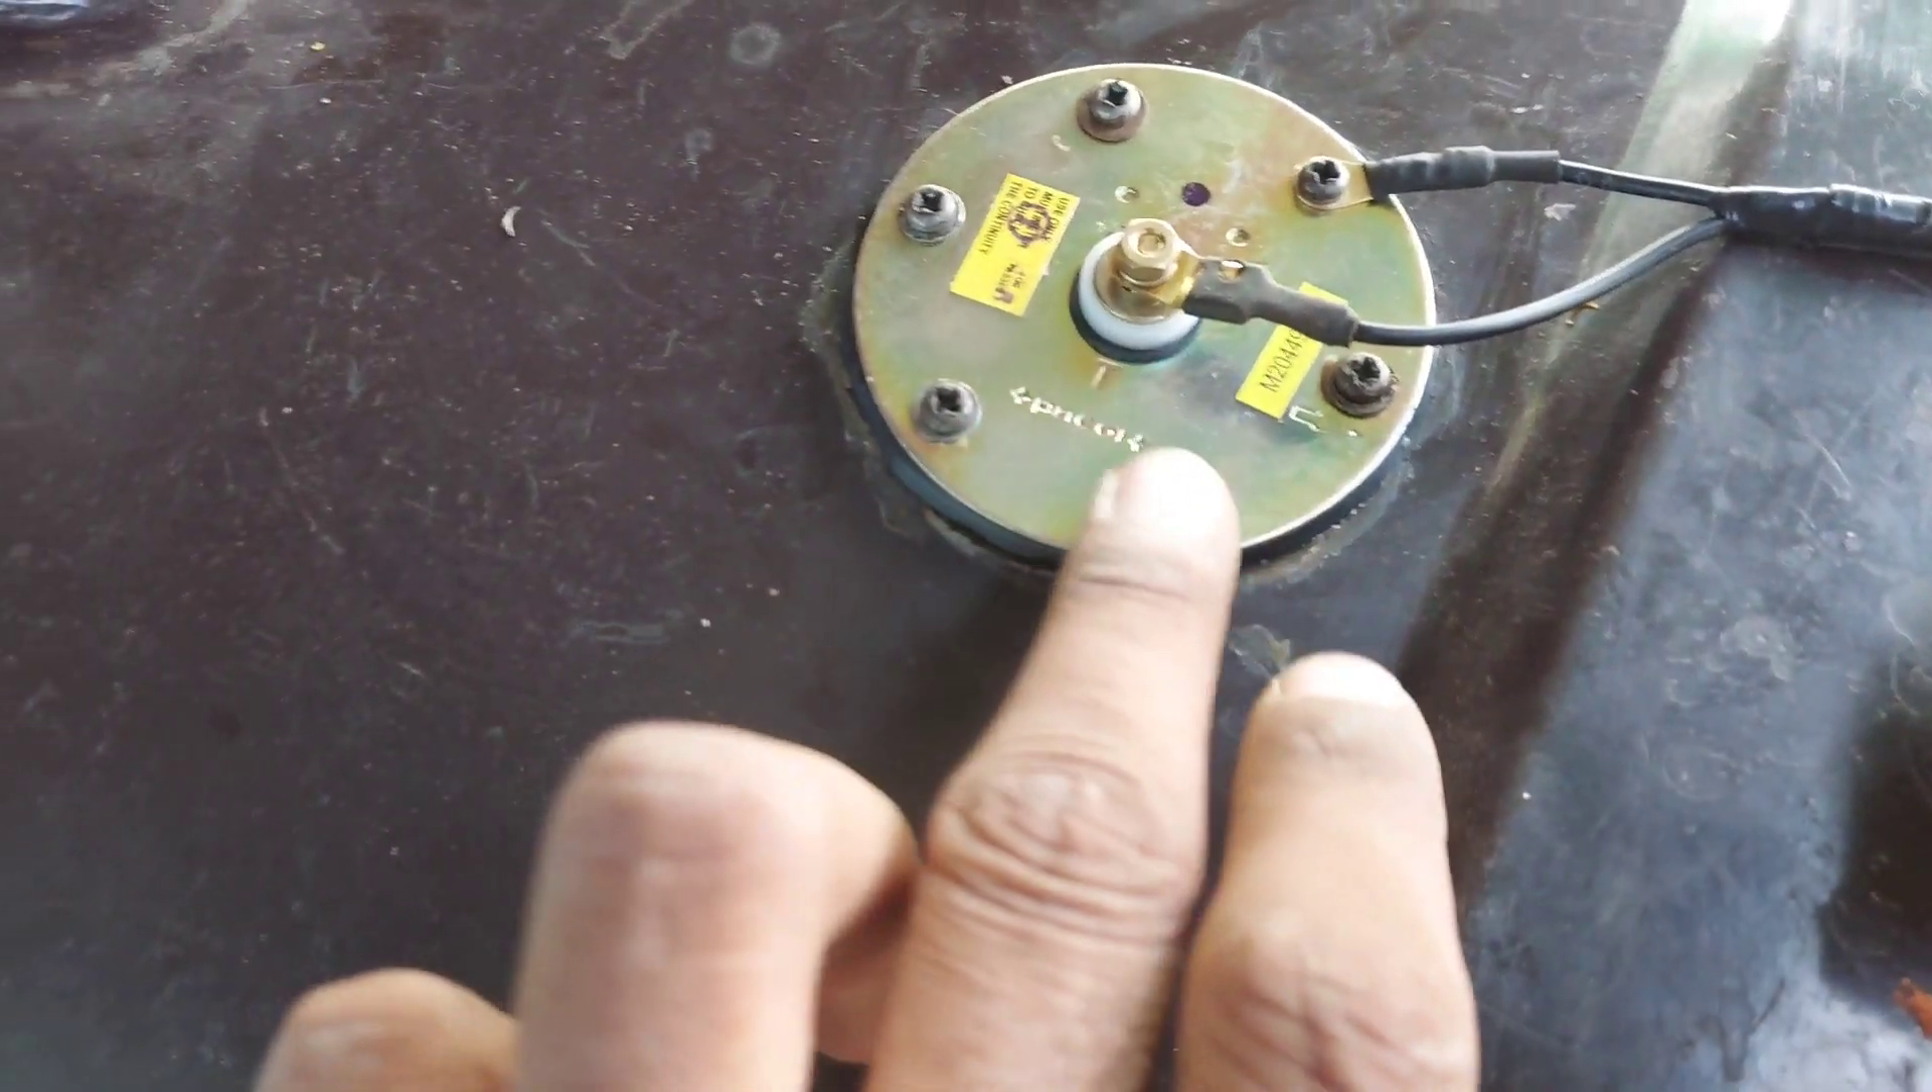کمپلیٹ فٹنگ ہو گئی ہے اس کی فیول گیج کی فٹنگ کر دیئے۔